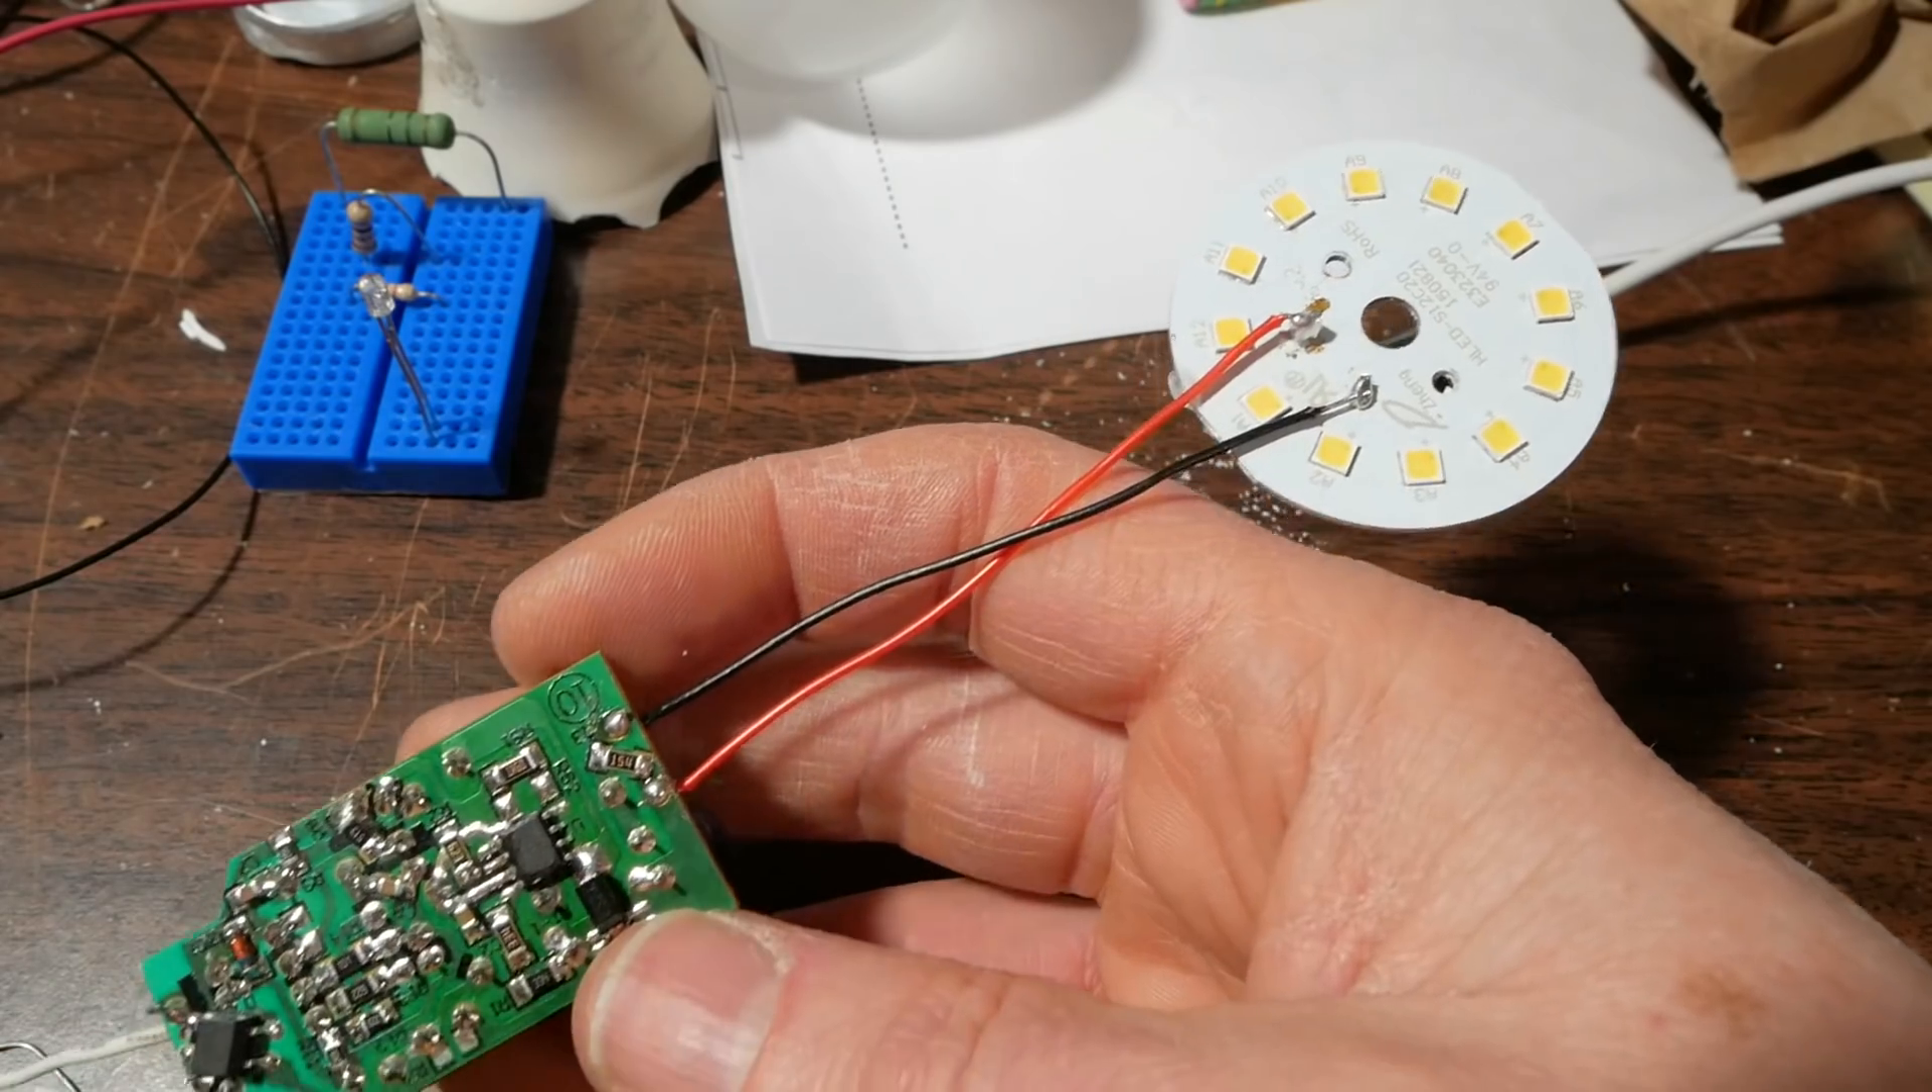Okay so I liberated the driver board from the bulb.